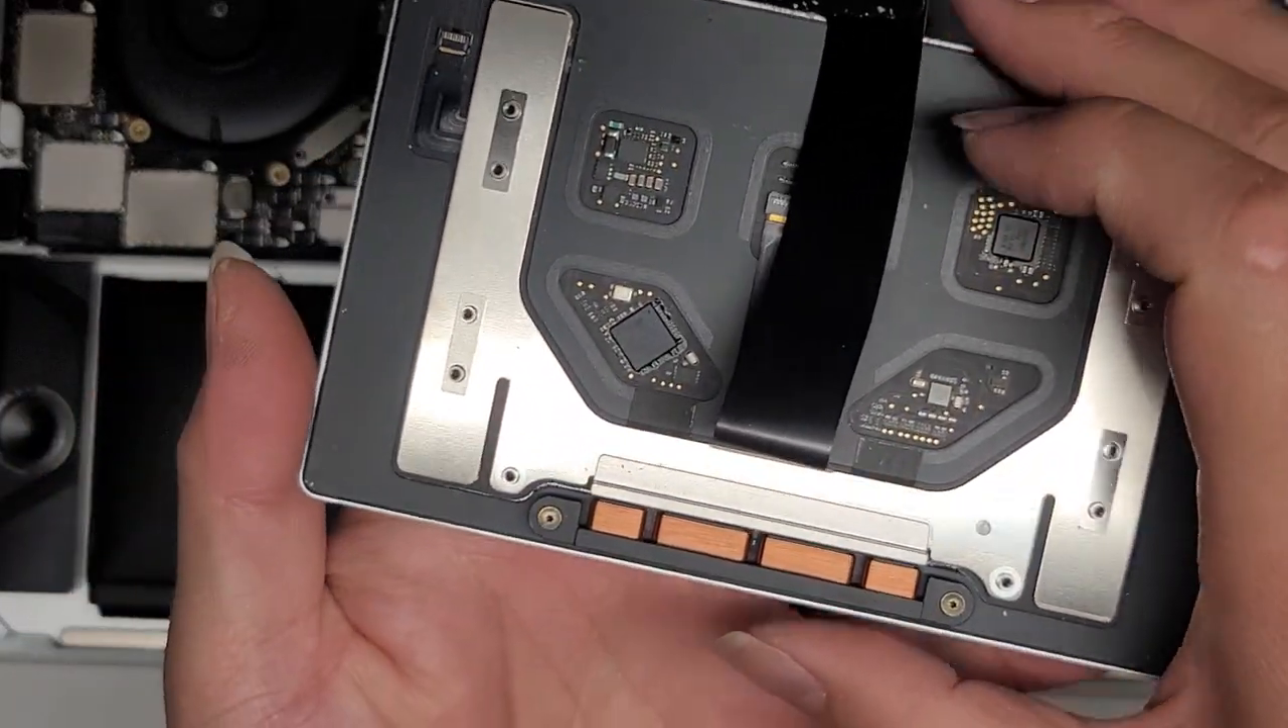We got the trackpad out here.